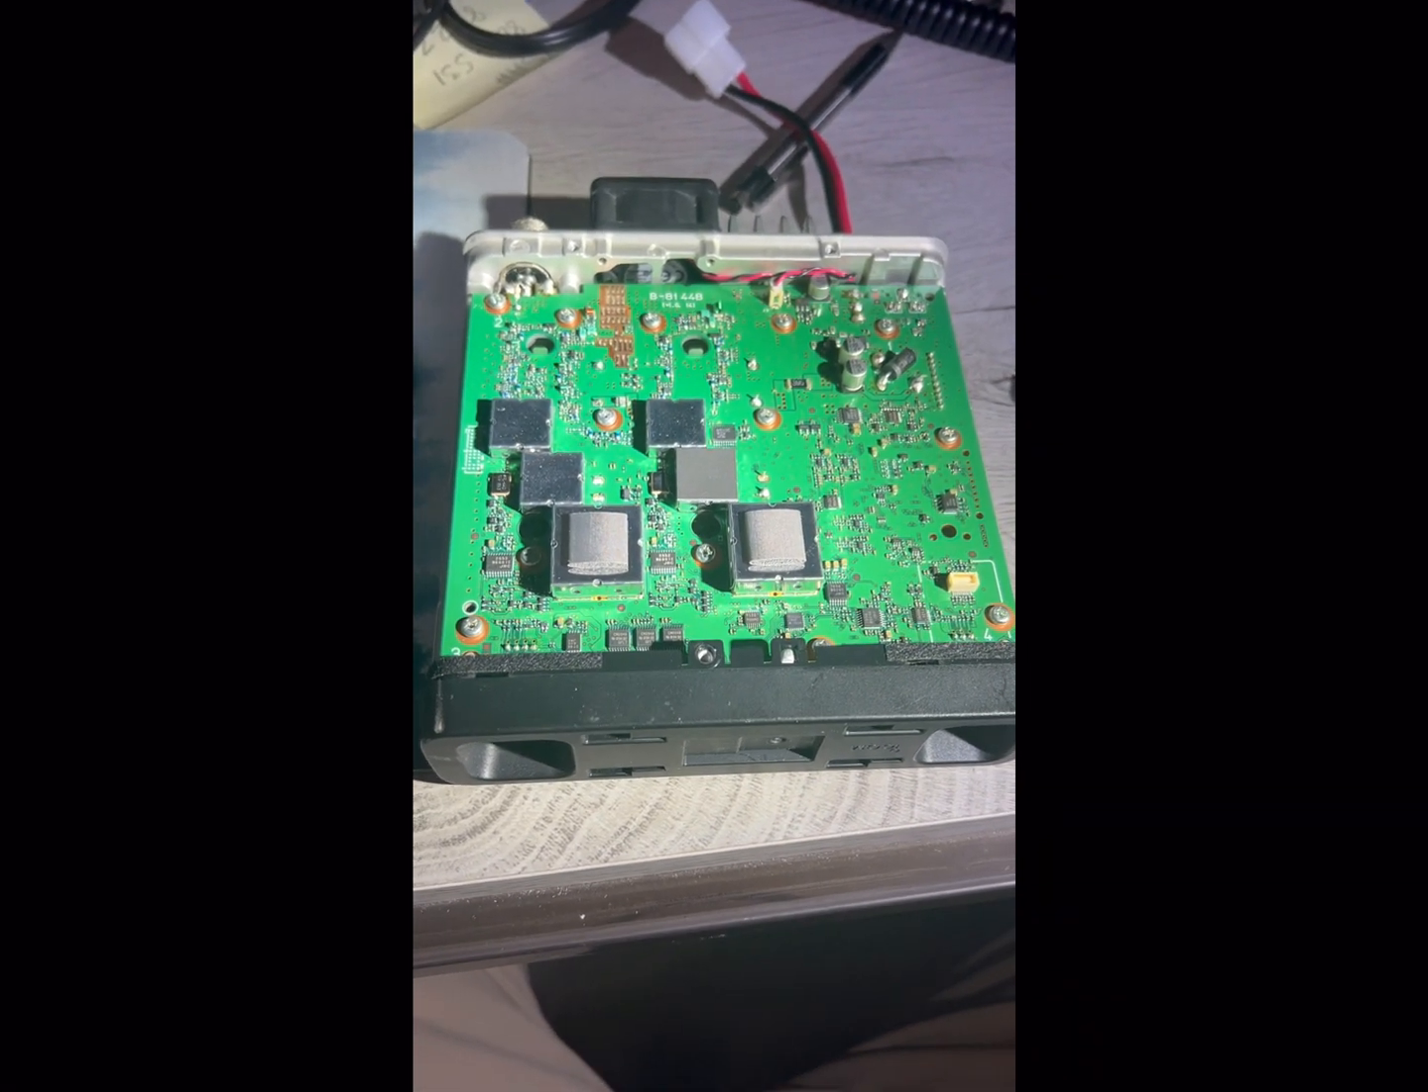Okay so this is the cover opposite of the speaker has been removed.